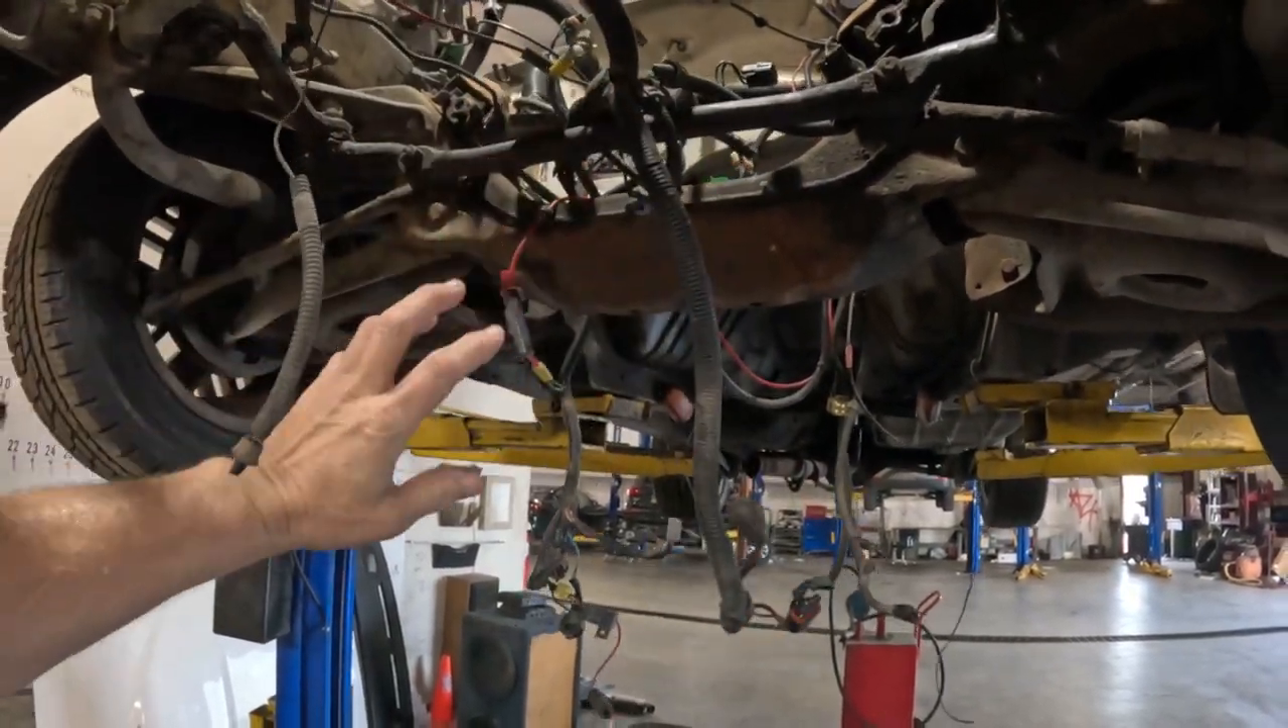We've got all these wires and everything hanging right here. And we need to get this harness out of here.